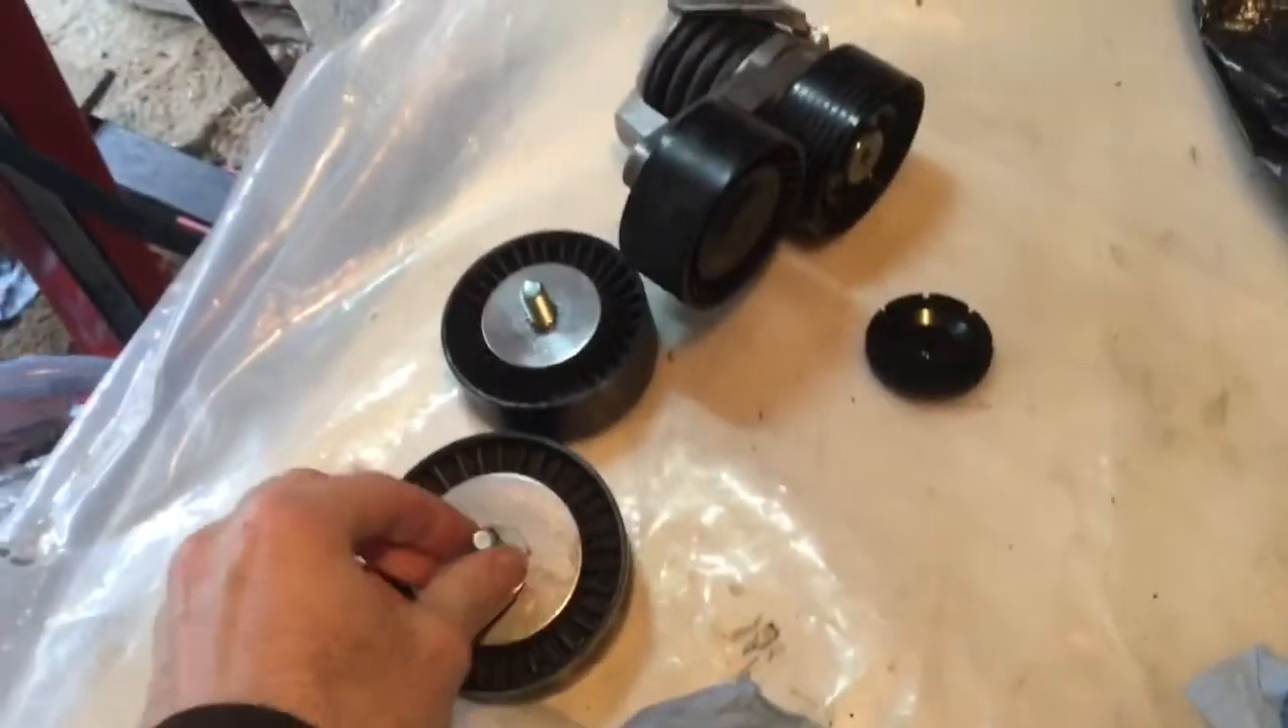So, all the idling pulleys are being removed. They're all clean. They're aside.